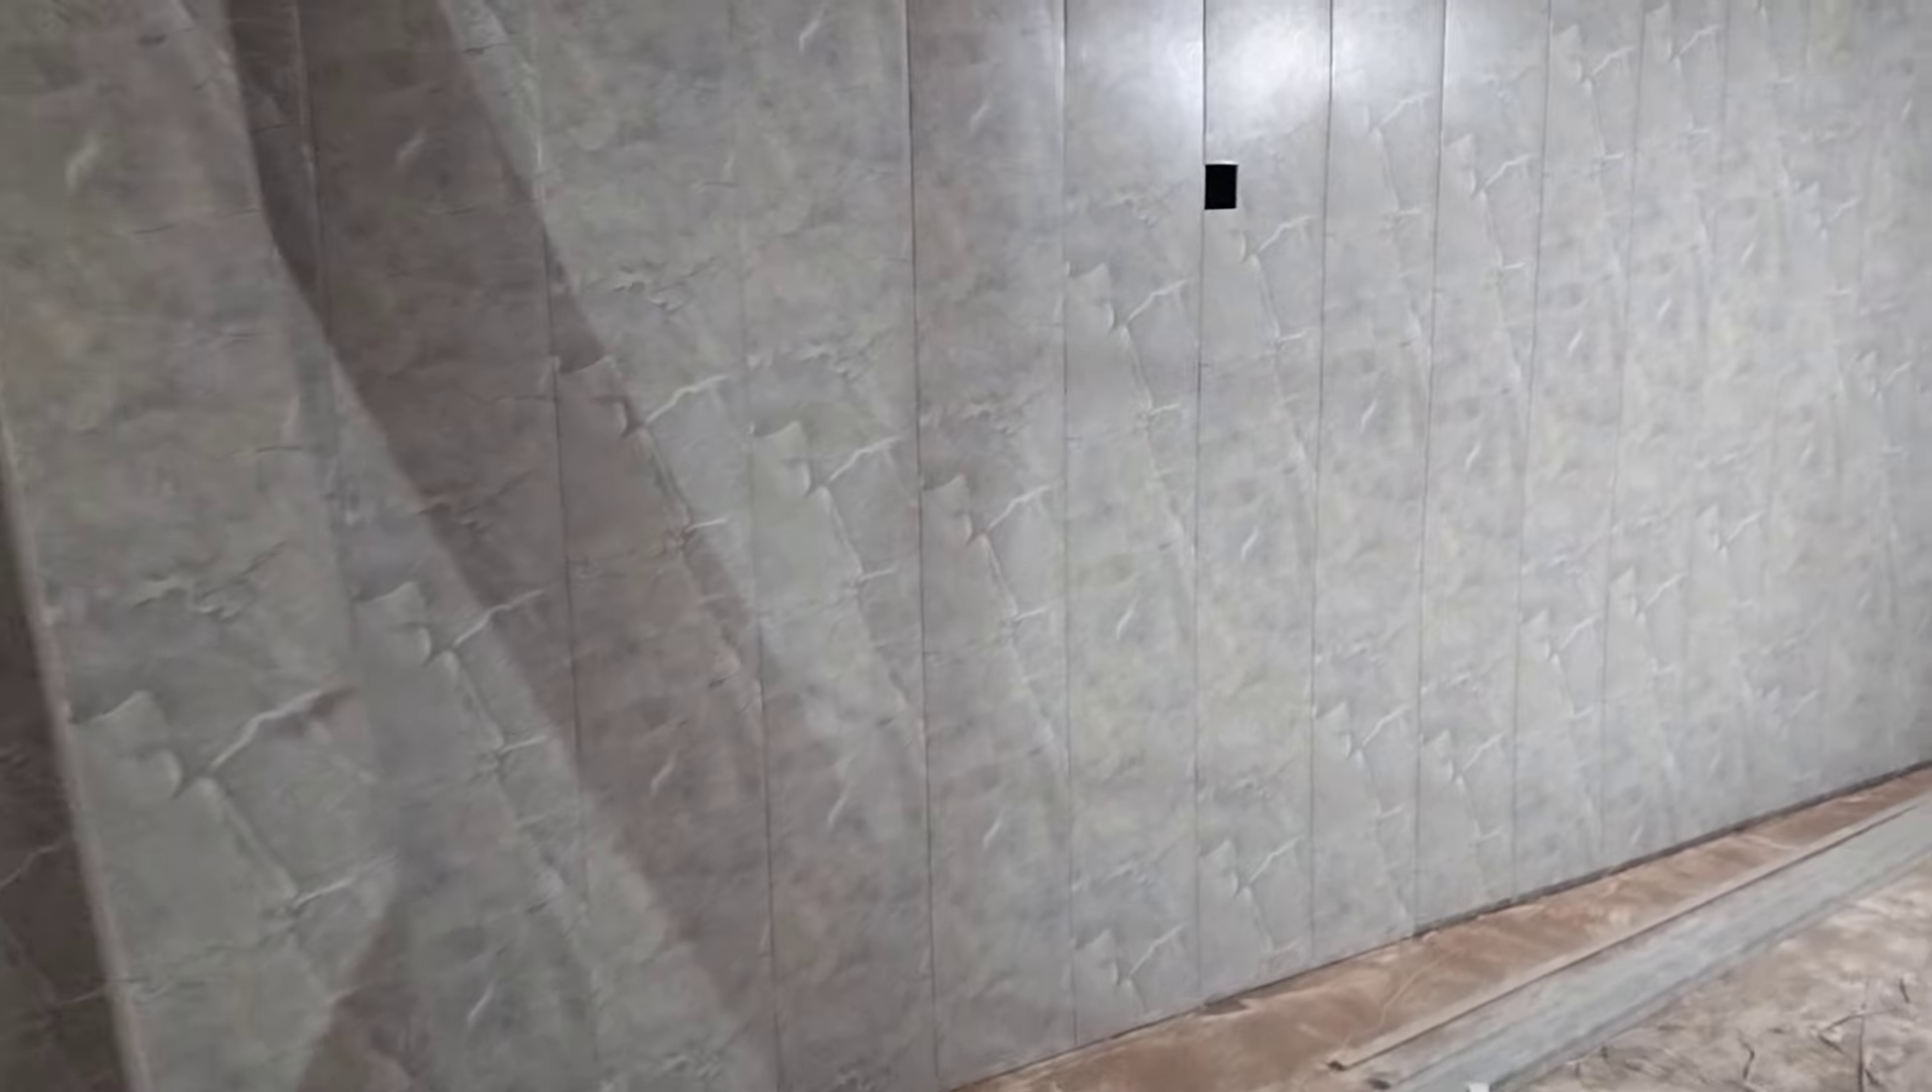अब चलते हैं उस वाले एरिये की तरफ जहां पर हम पीवीसी वोल पैनल लगा चुके हैं।